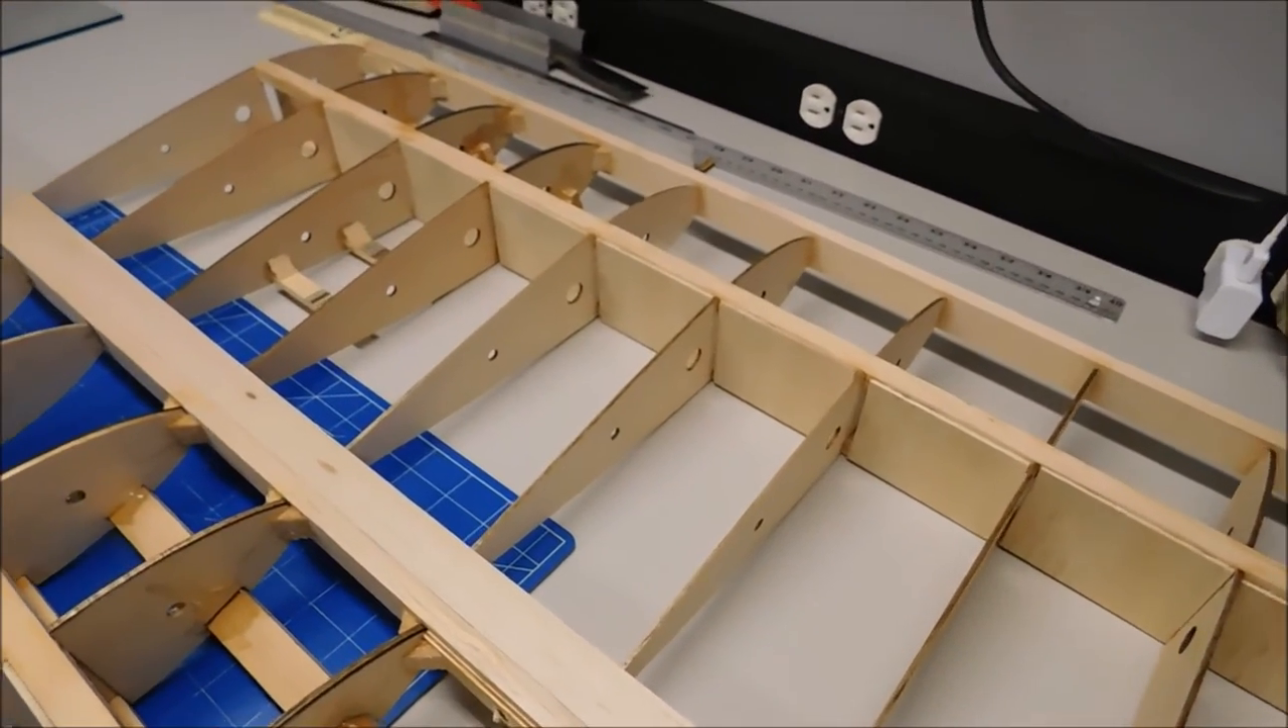So I still have to do all the front sheeting, leading edge sheeting, center sheeting.